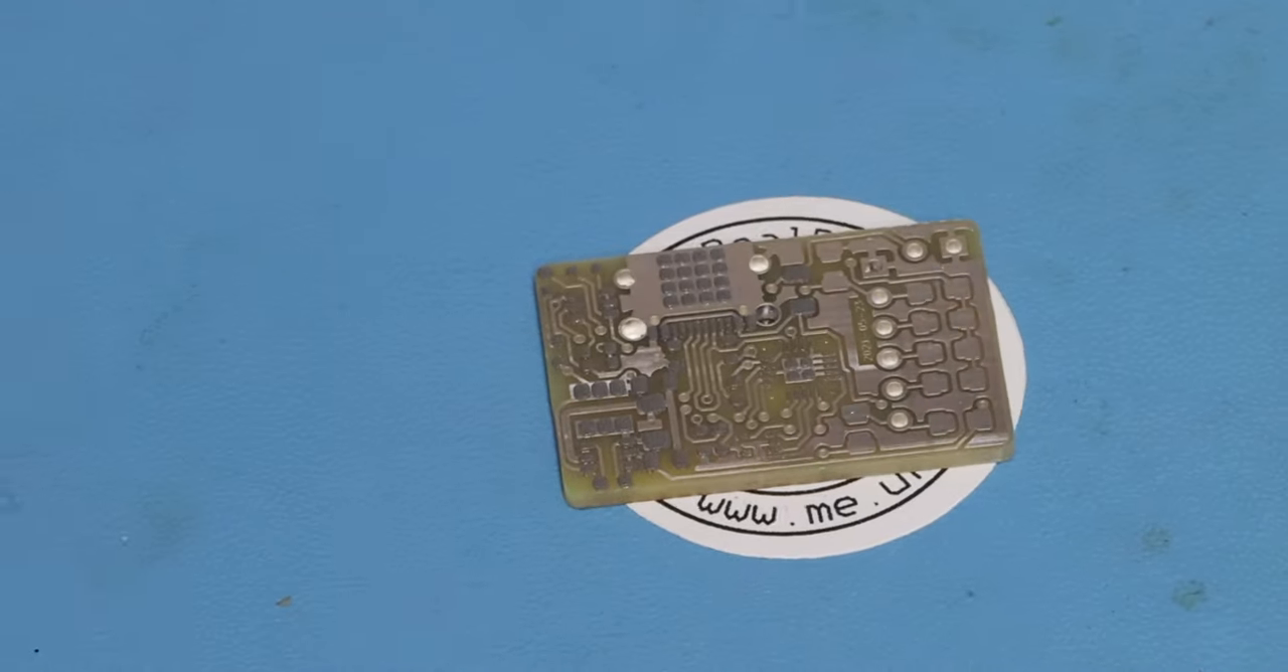So all I've got to do is put the components on now.